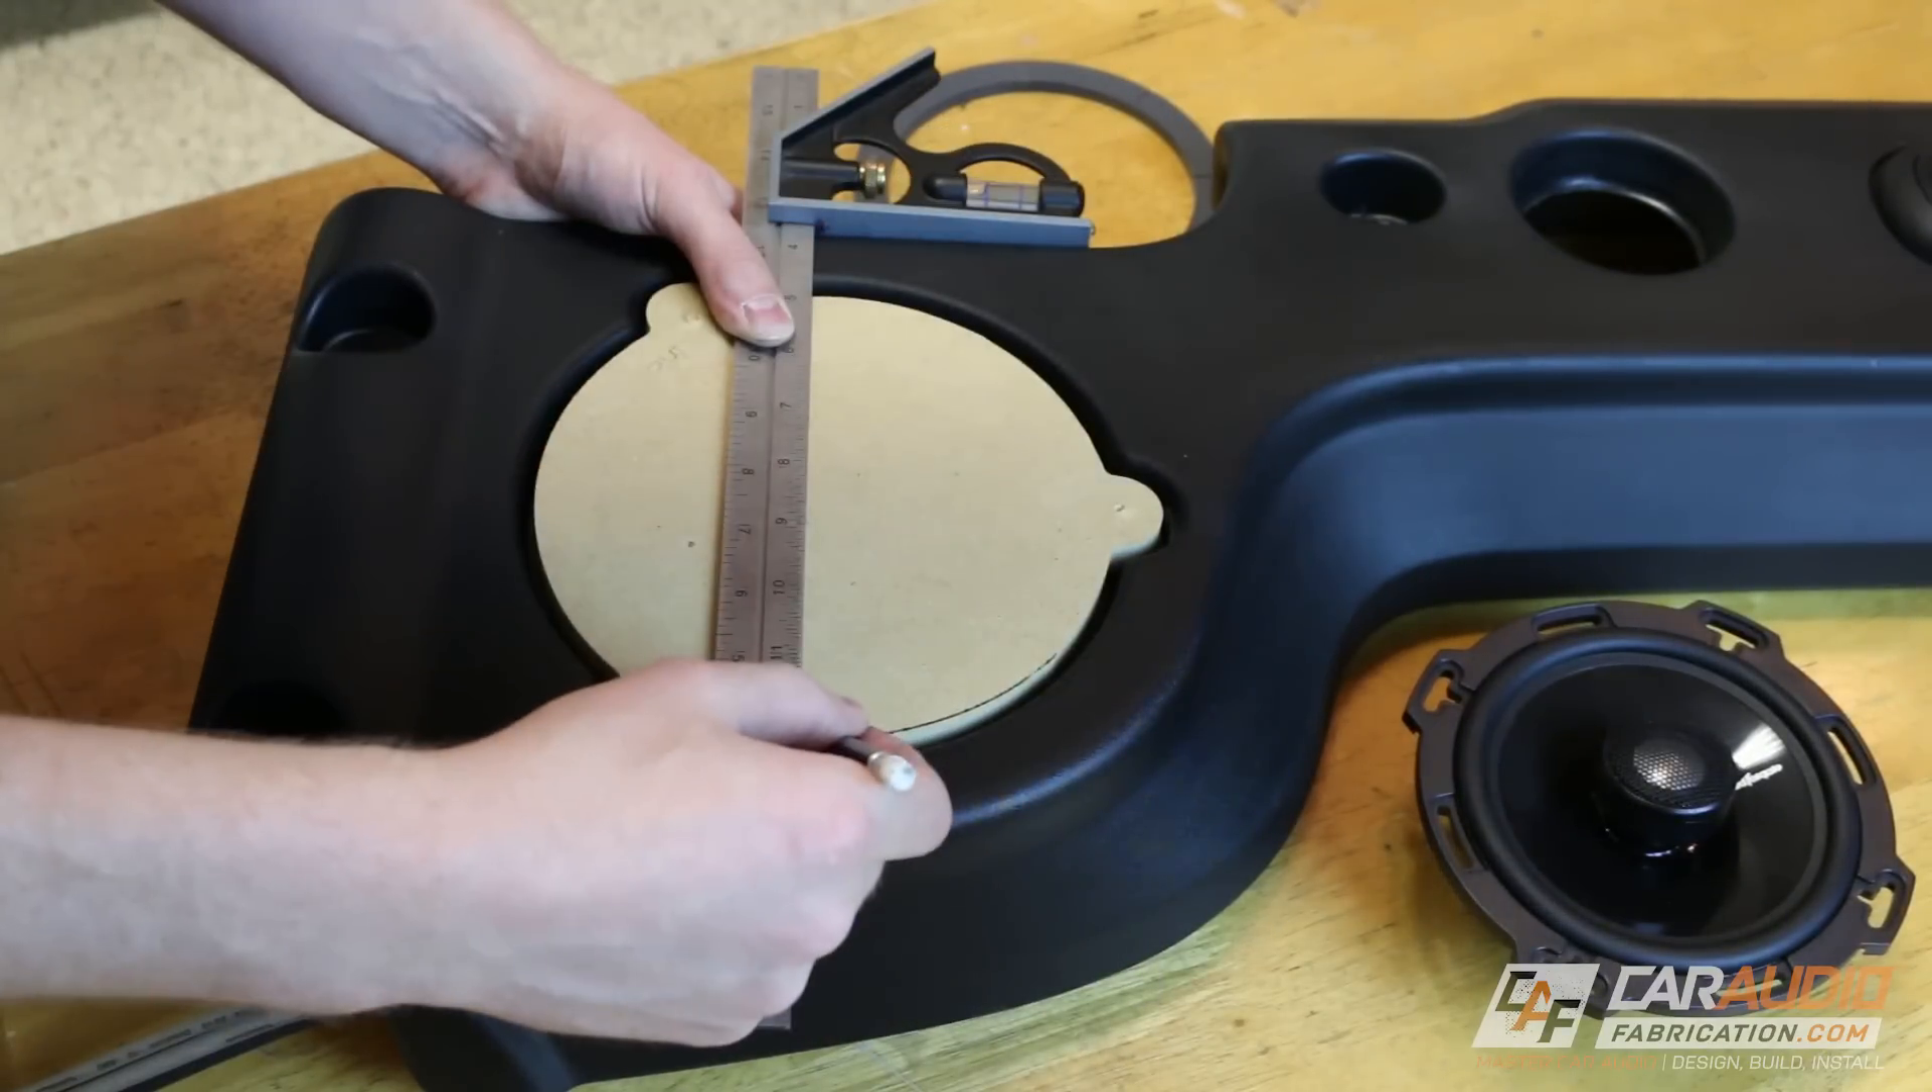I wanted to do a quick check just to make sure that my new template will actually fit on the sound bar and sure enough it does.